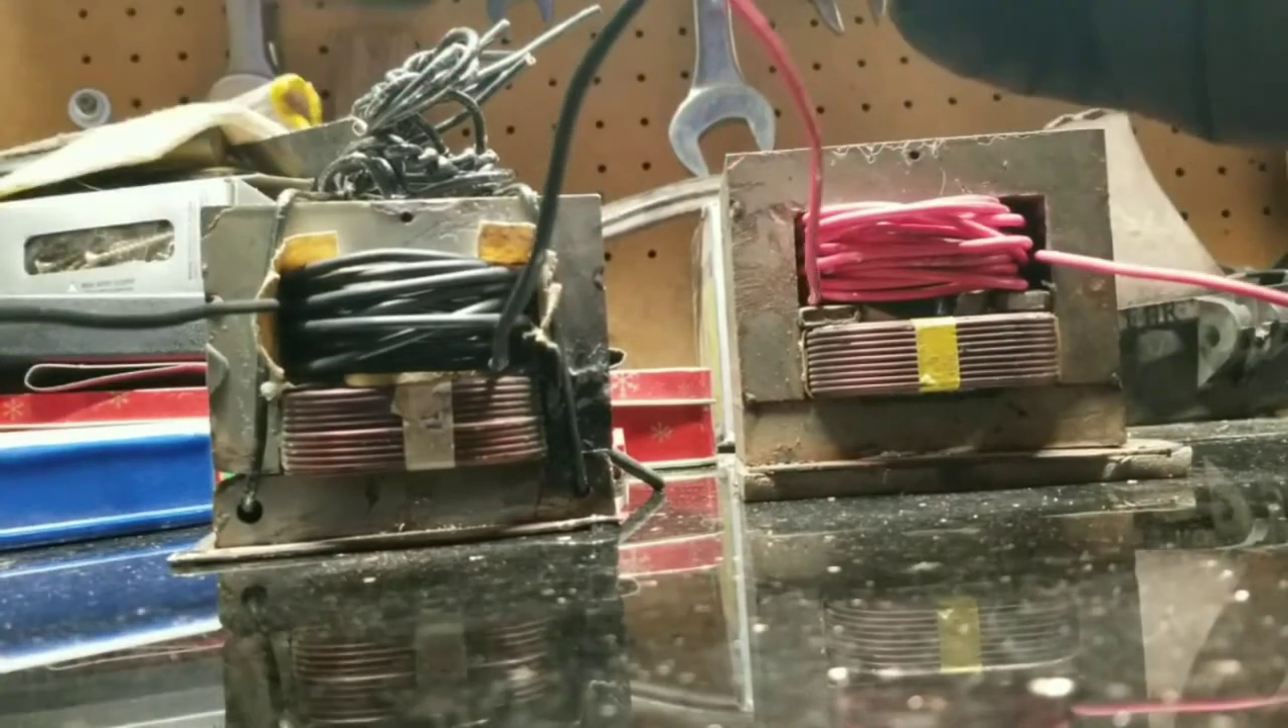All right, we've got the windings in, the coils in.